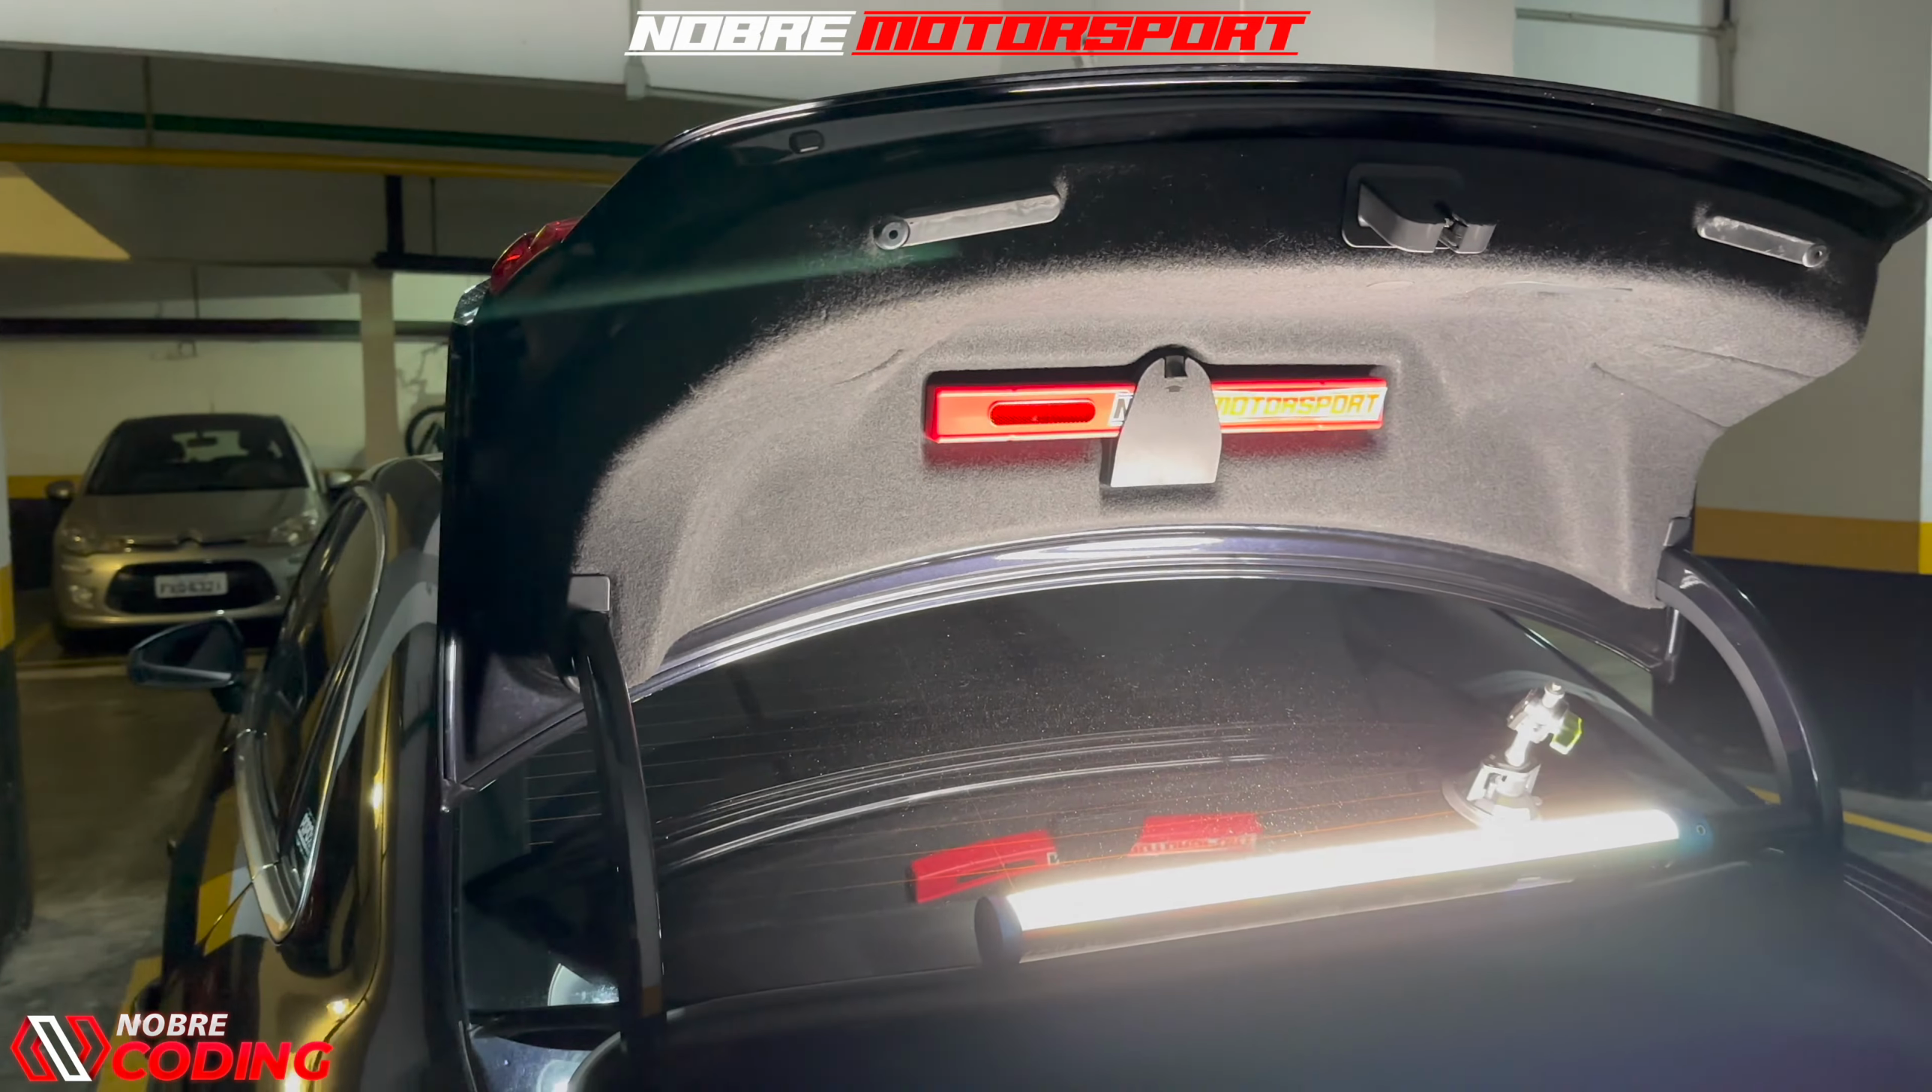Finalizado, tampa inteira montada, como vocês podem ver, completamente montado.